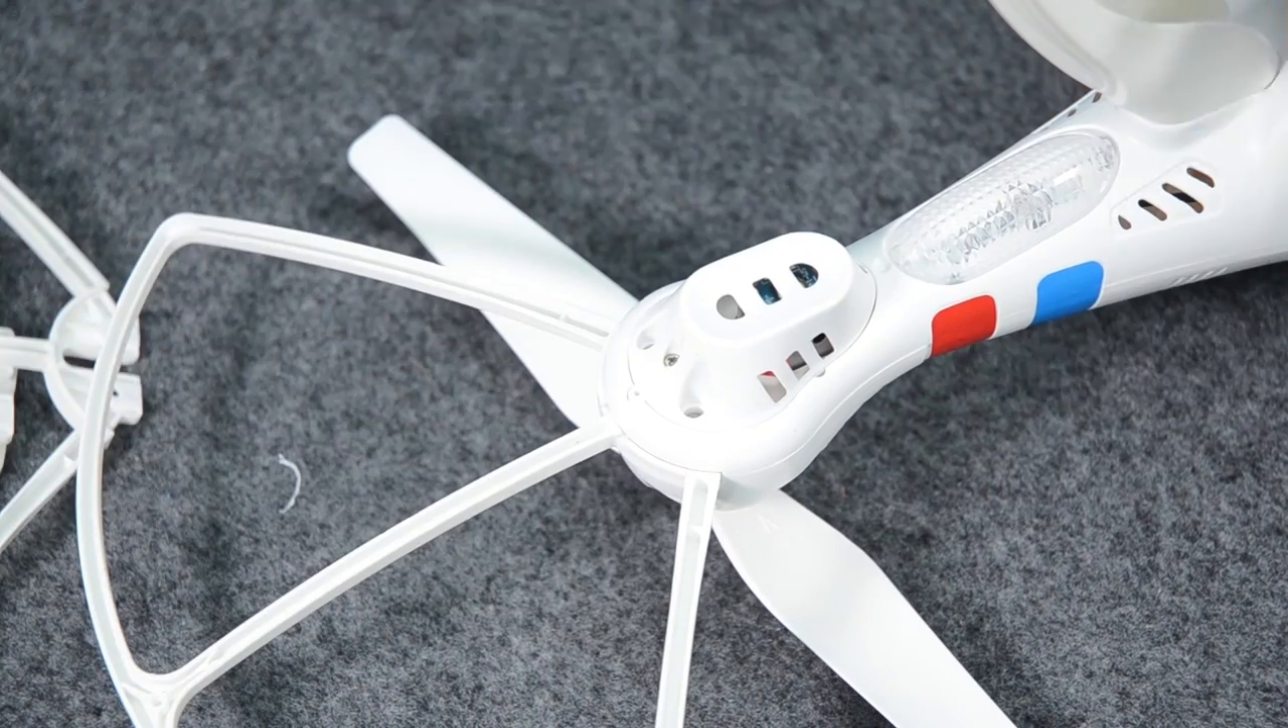And then that's the prop guard on.